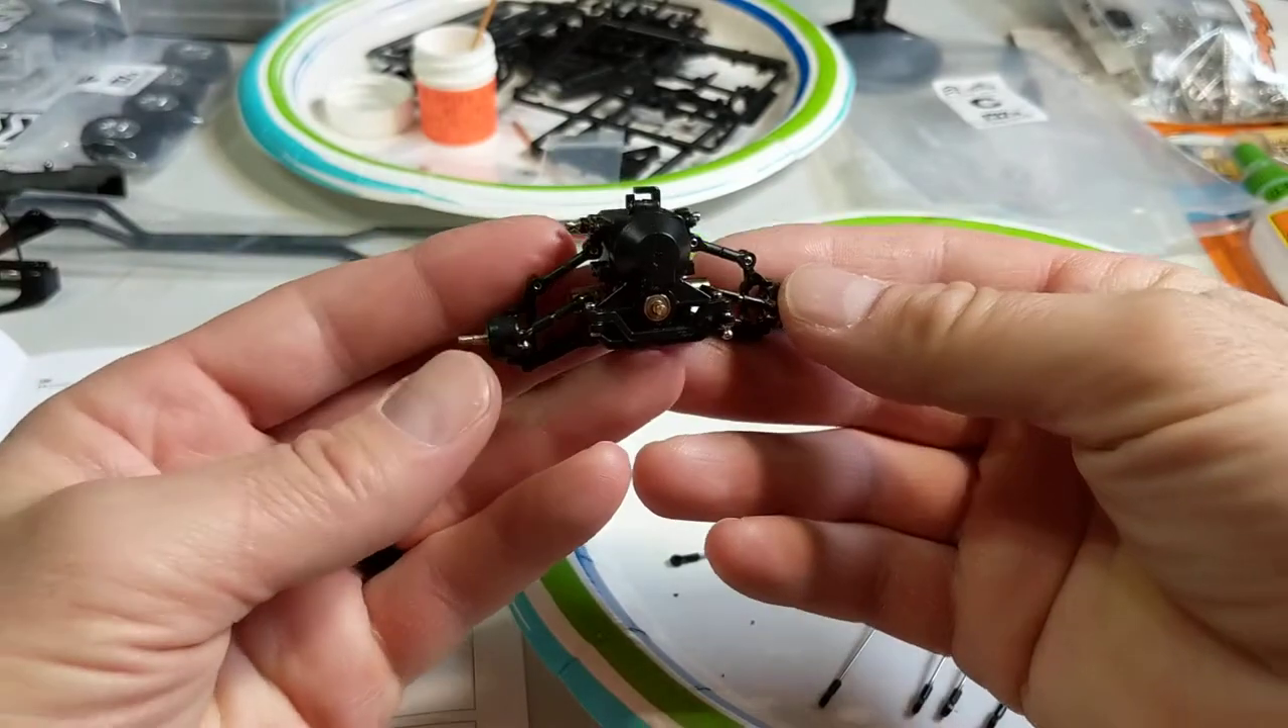Yeah I have the I have the front suspension put together.